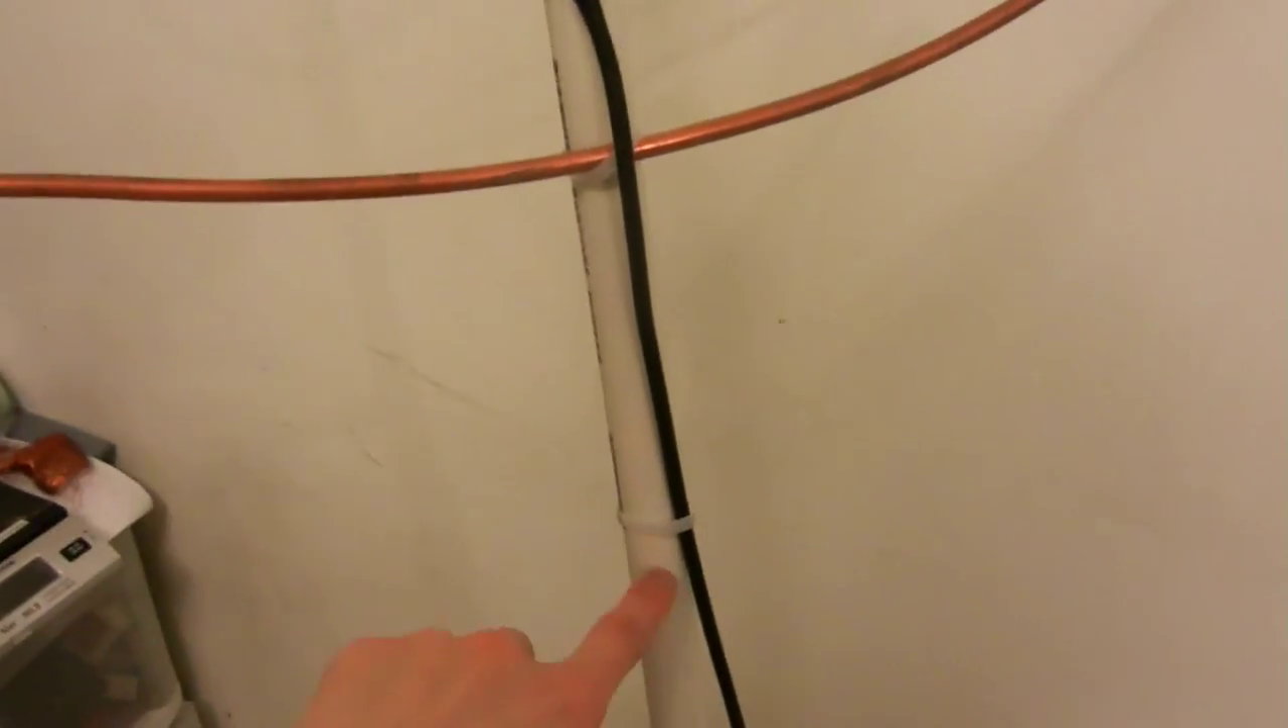And, I have a zip tie down here for the coax. And, I mean, it stays on.